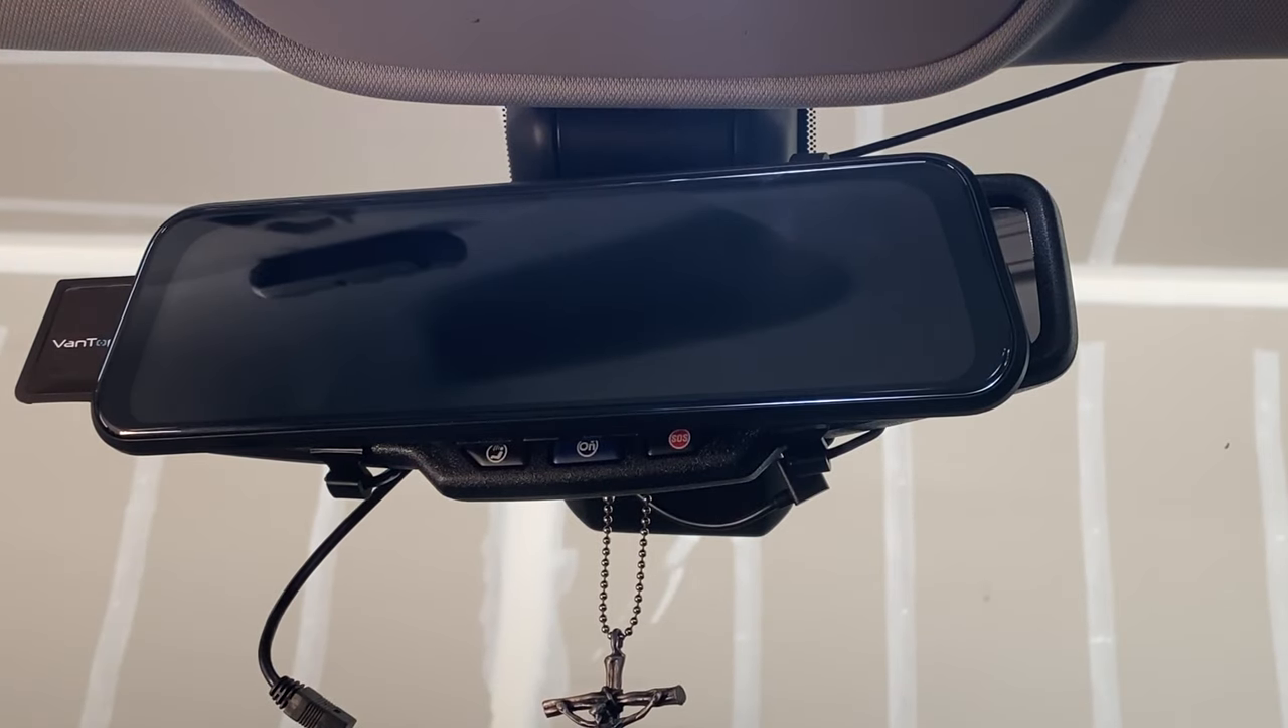So now the dash cam is in place.